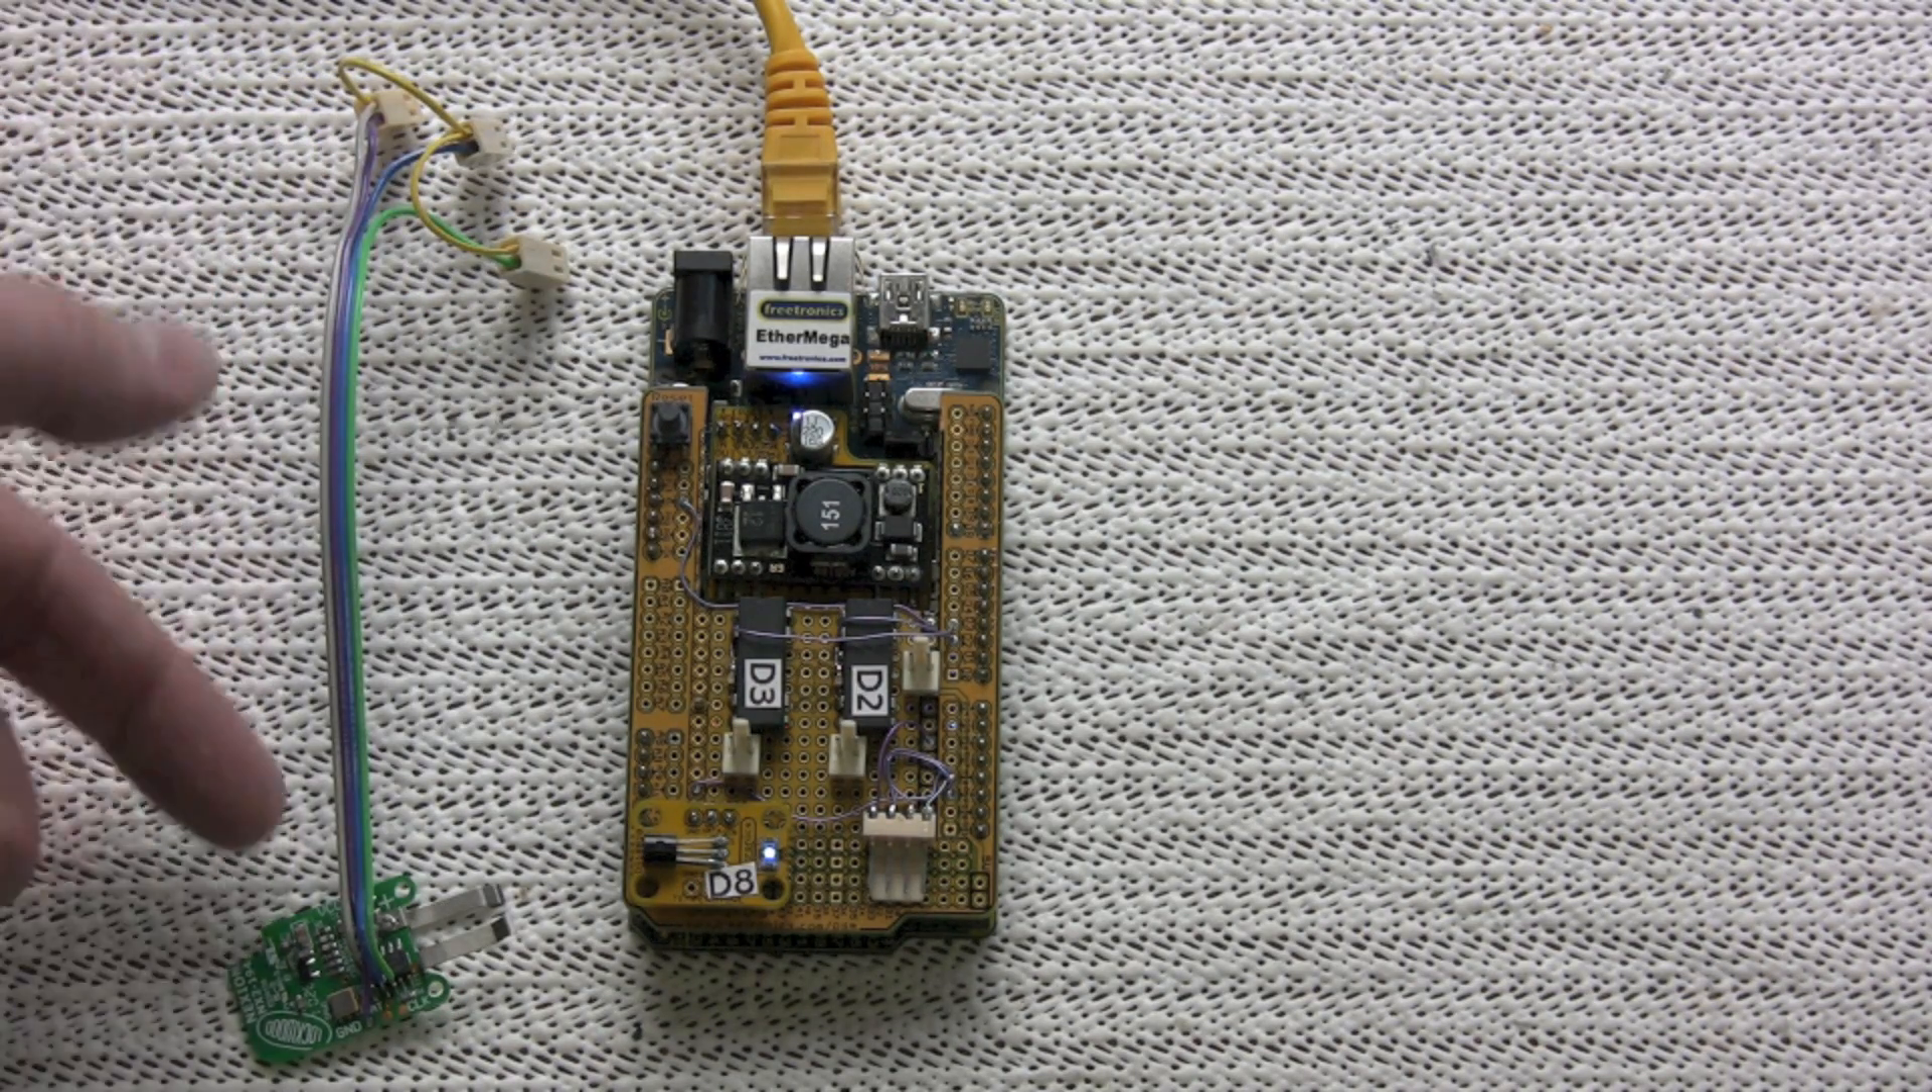And I've got the remote control here ready to plug into it. I don't actually have it plugged in just now.